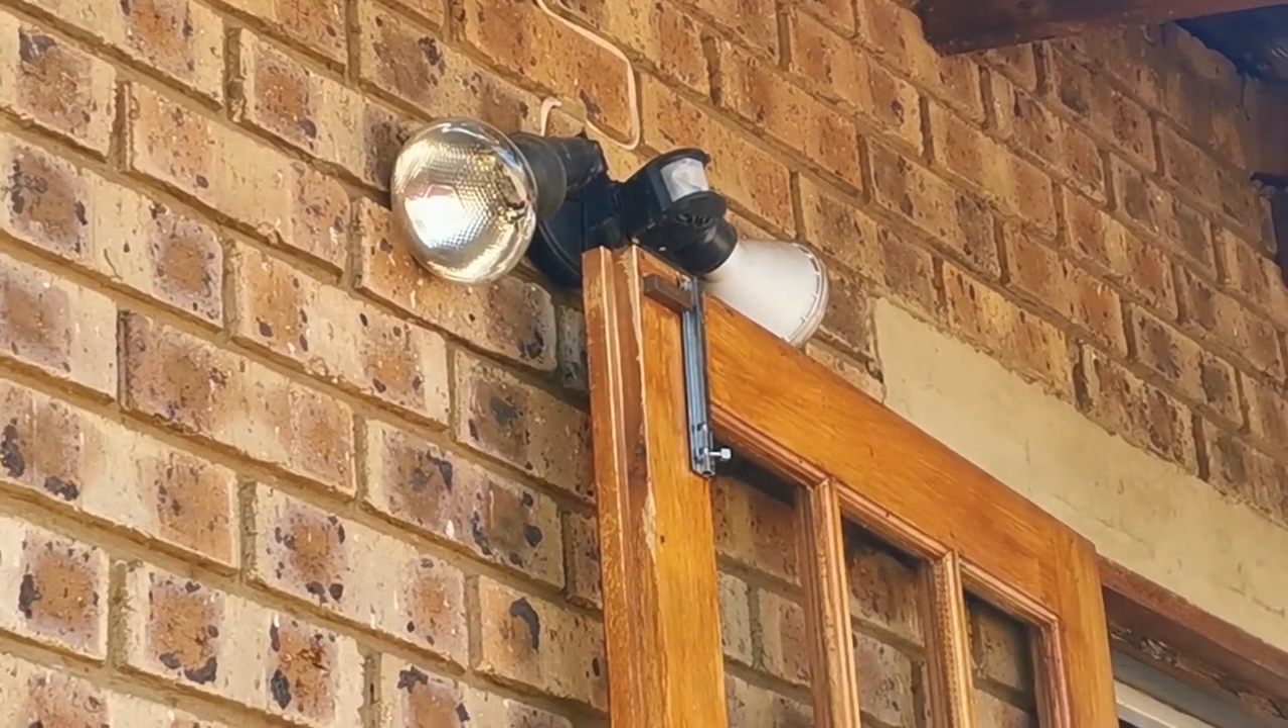The sensor at the top has been damaged due to the door the light is too low and every time you open the door it bumps the globe.